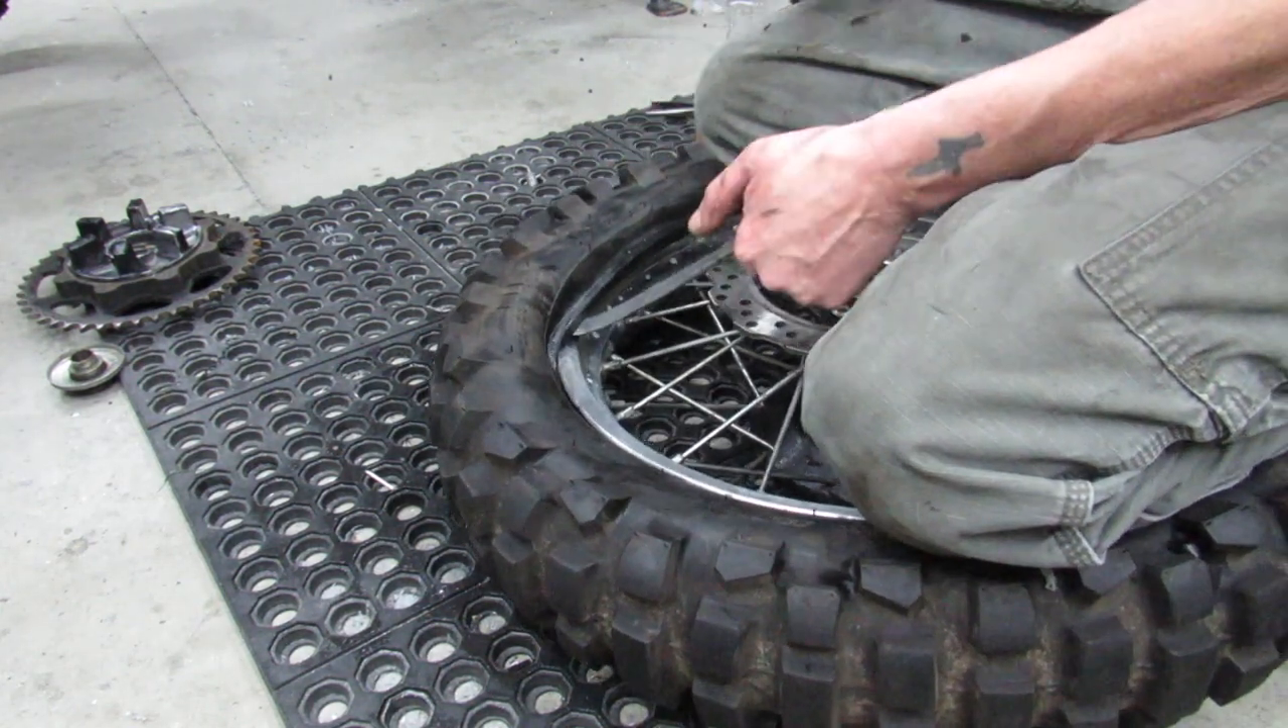The tire's up off of the rim right here and i'm now only working this side of the tire.